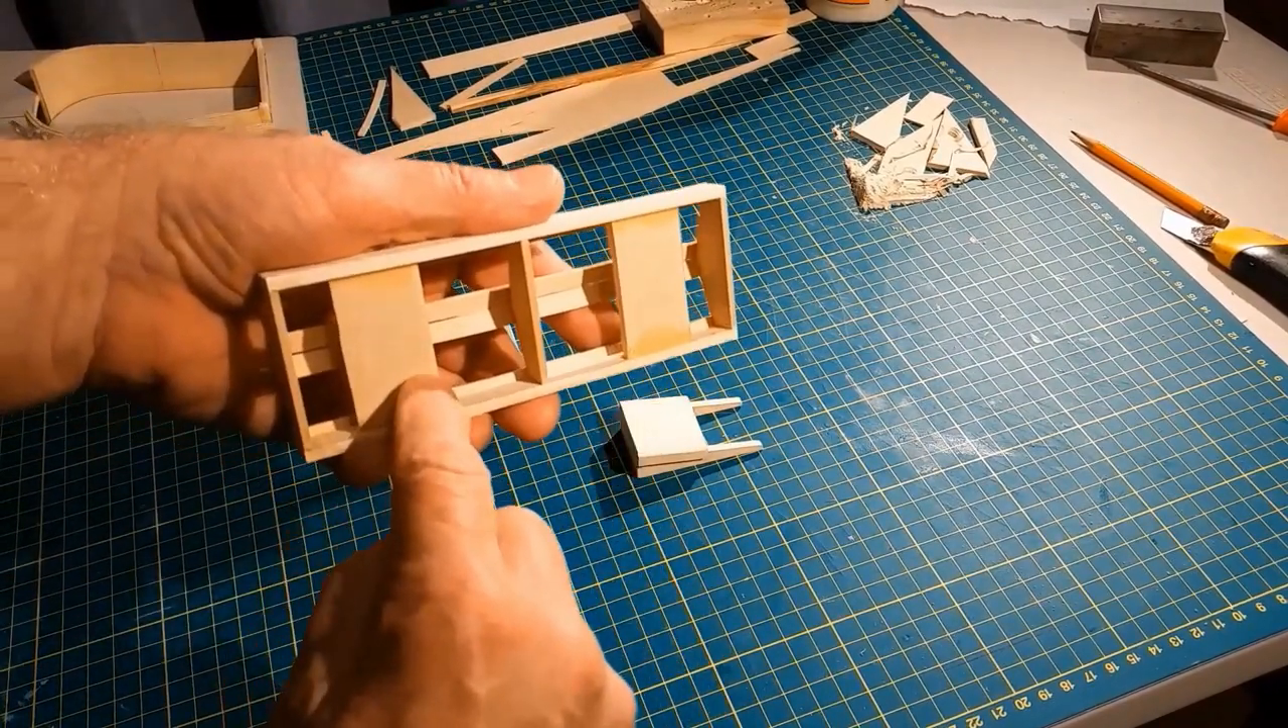And on the skylight, I've added two cross pieces here.